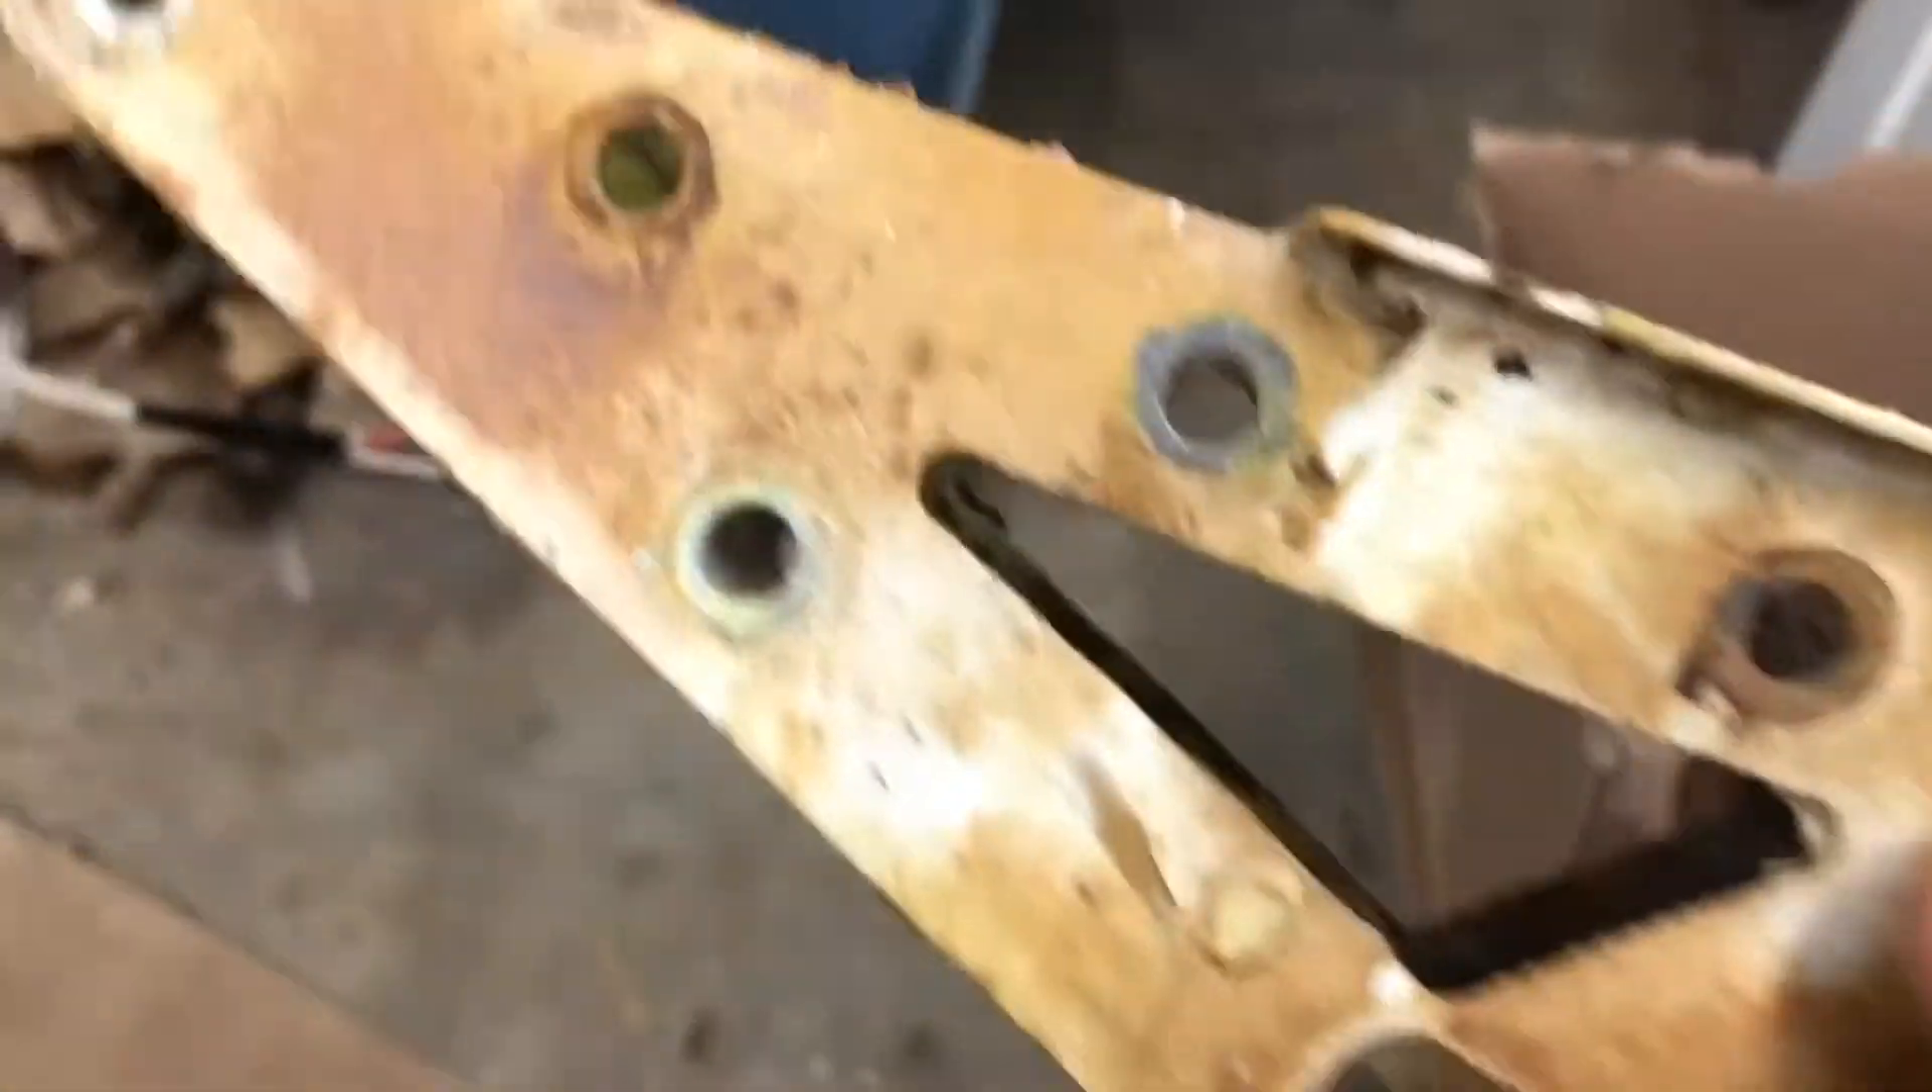So, today's the day where, so I've removed all the bolts.